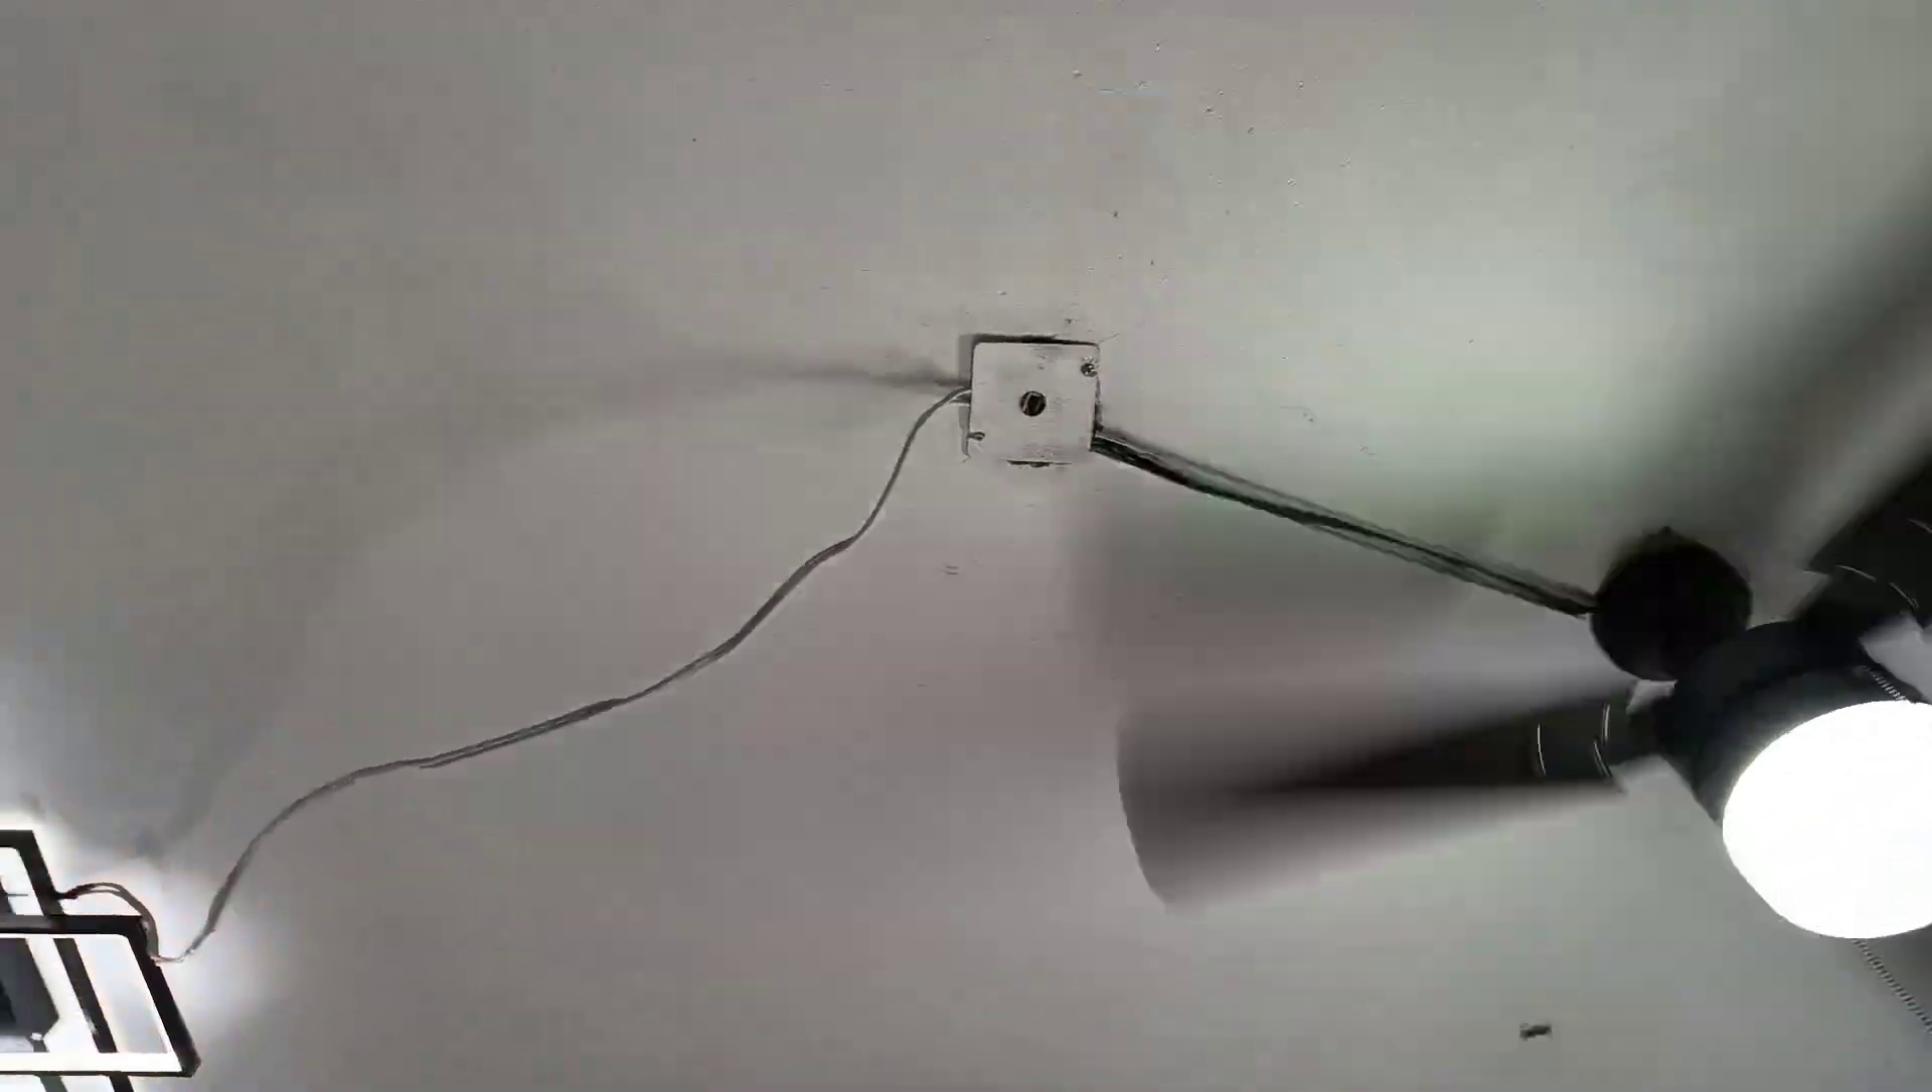Aún falta ponerle la canaleta Para que se vea bien este cable.